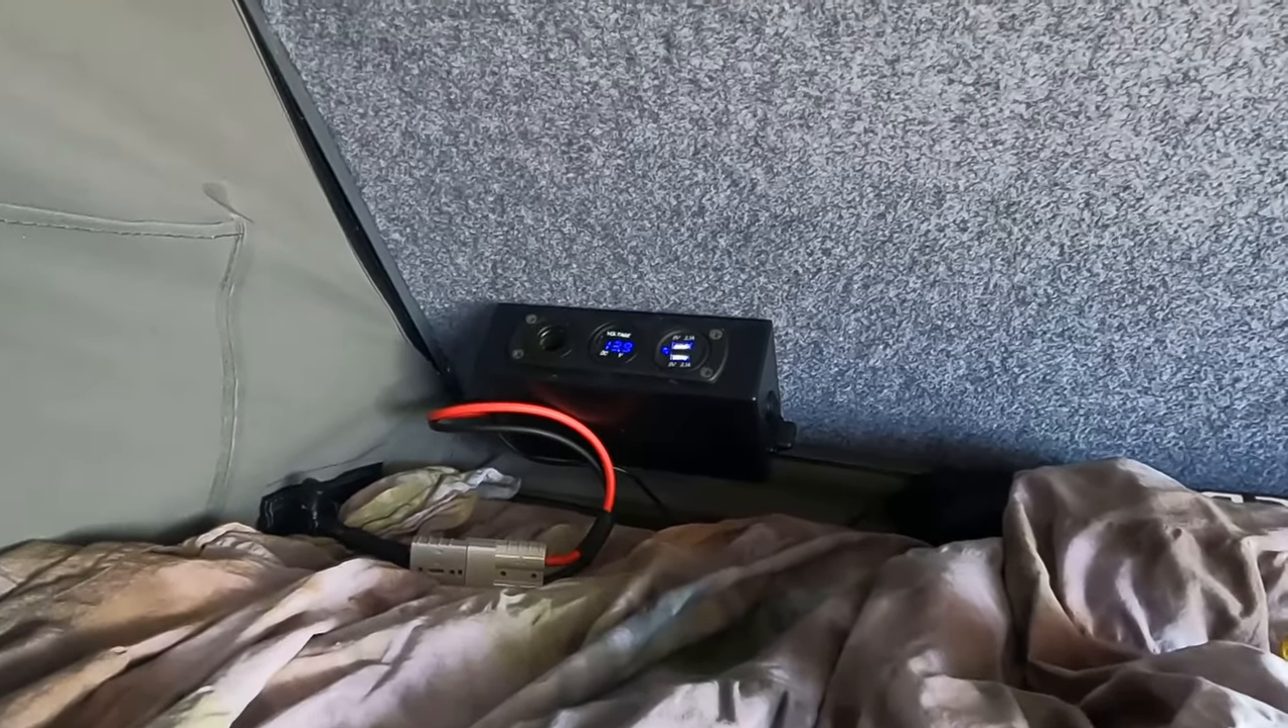Uh i've also added my power box that controls the power 12 volt power to the camper for charging phones and that sort of stuff.